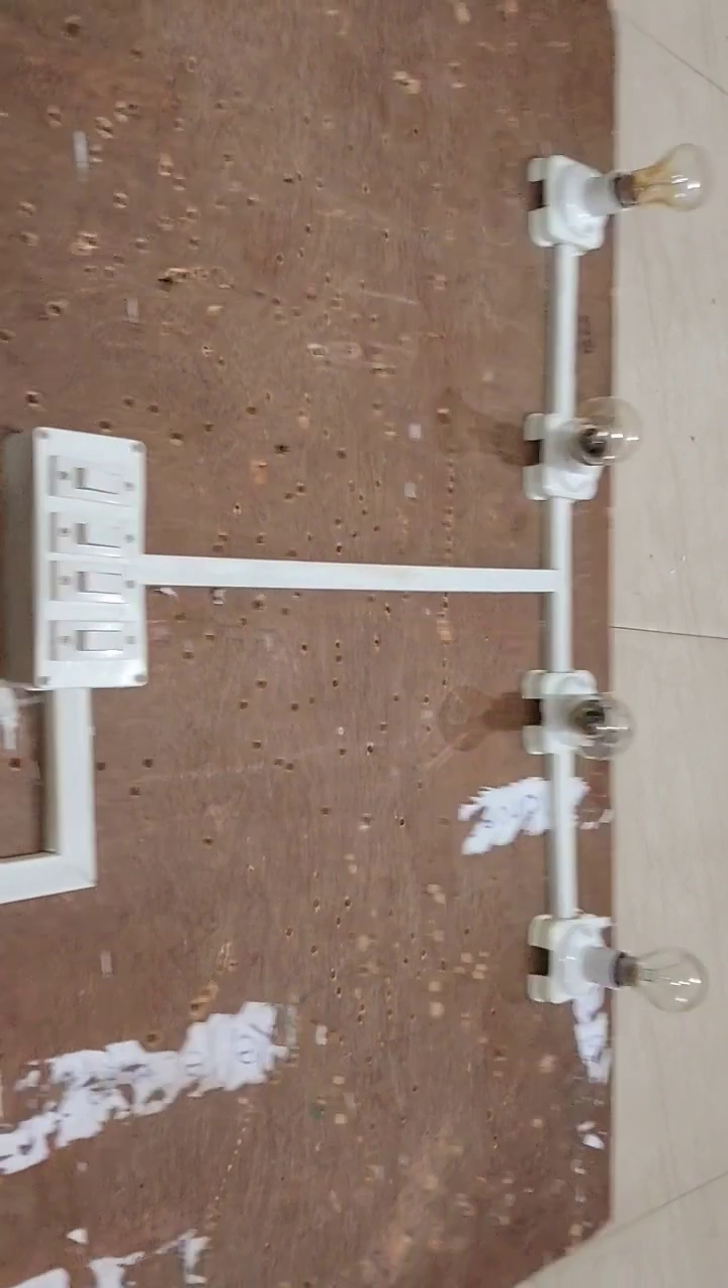यह हमारा fitting हो चुका है जैसे आप लोग देख रहे हैं यह चार switch है।